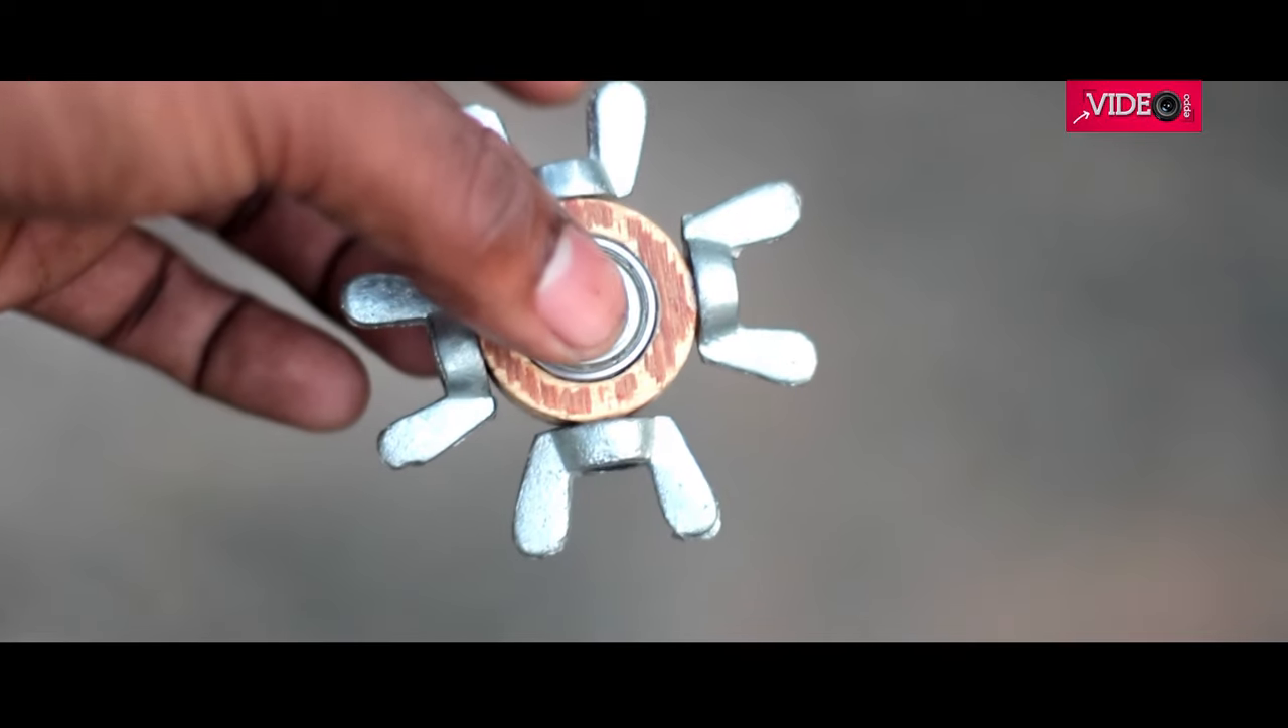Once done, I super glued some wing nut to the outer side of the wooden ring, completing the third fidget of this video.